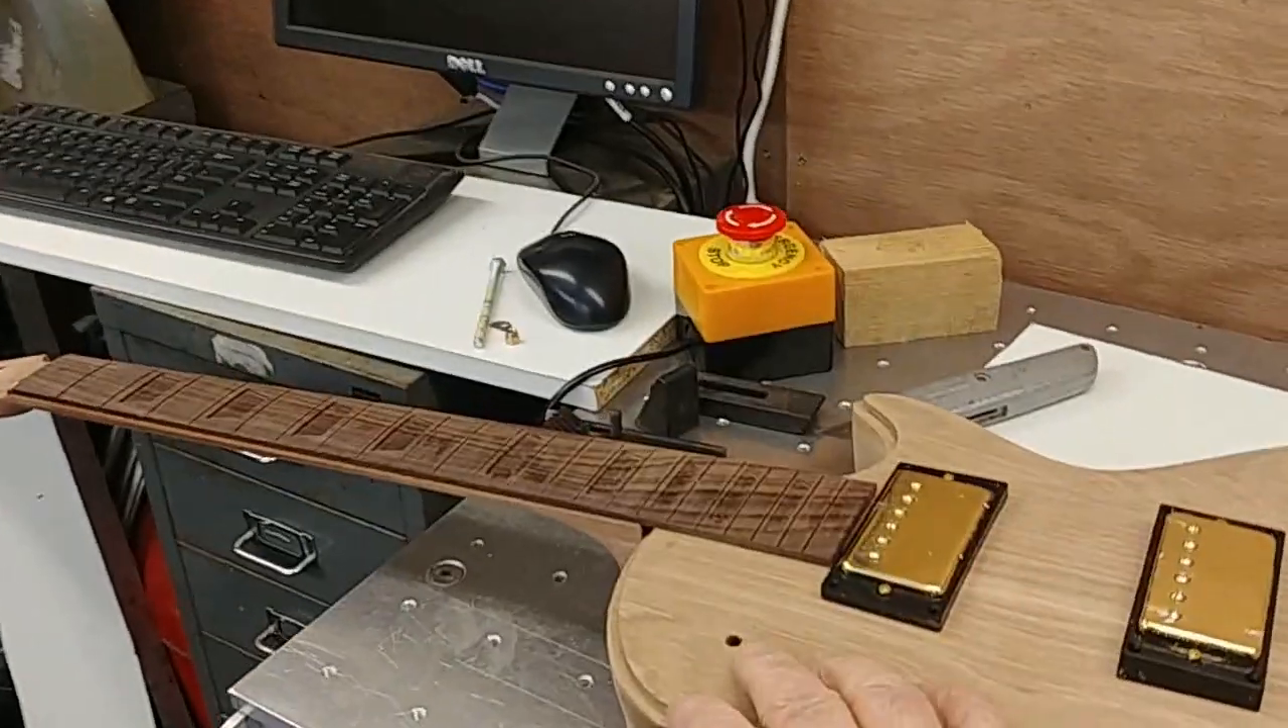That's the neck just pushed in and I got the pickups just to offer up so you'll see what it'll look like when it's finished.